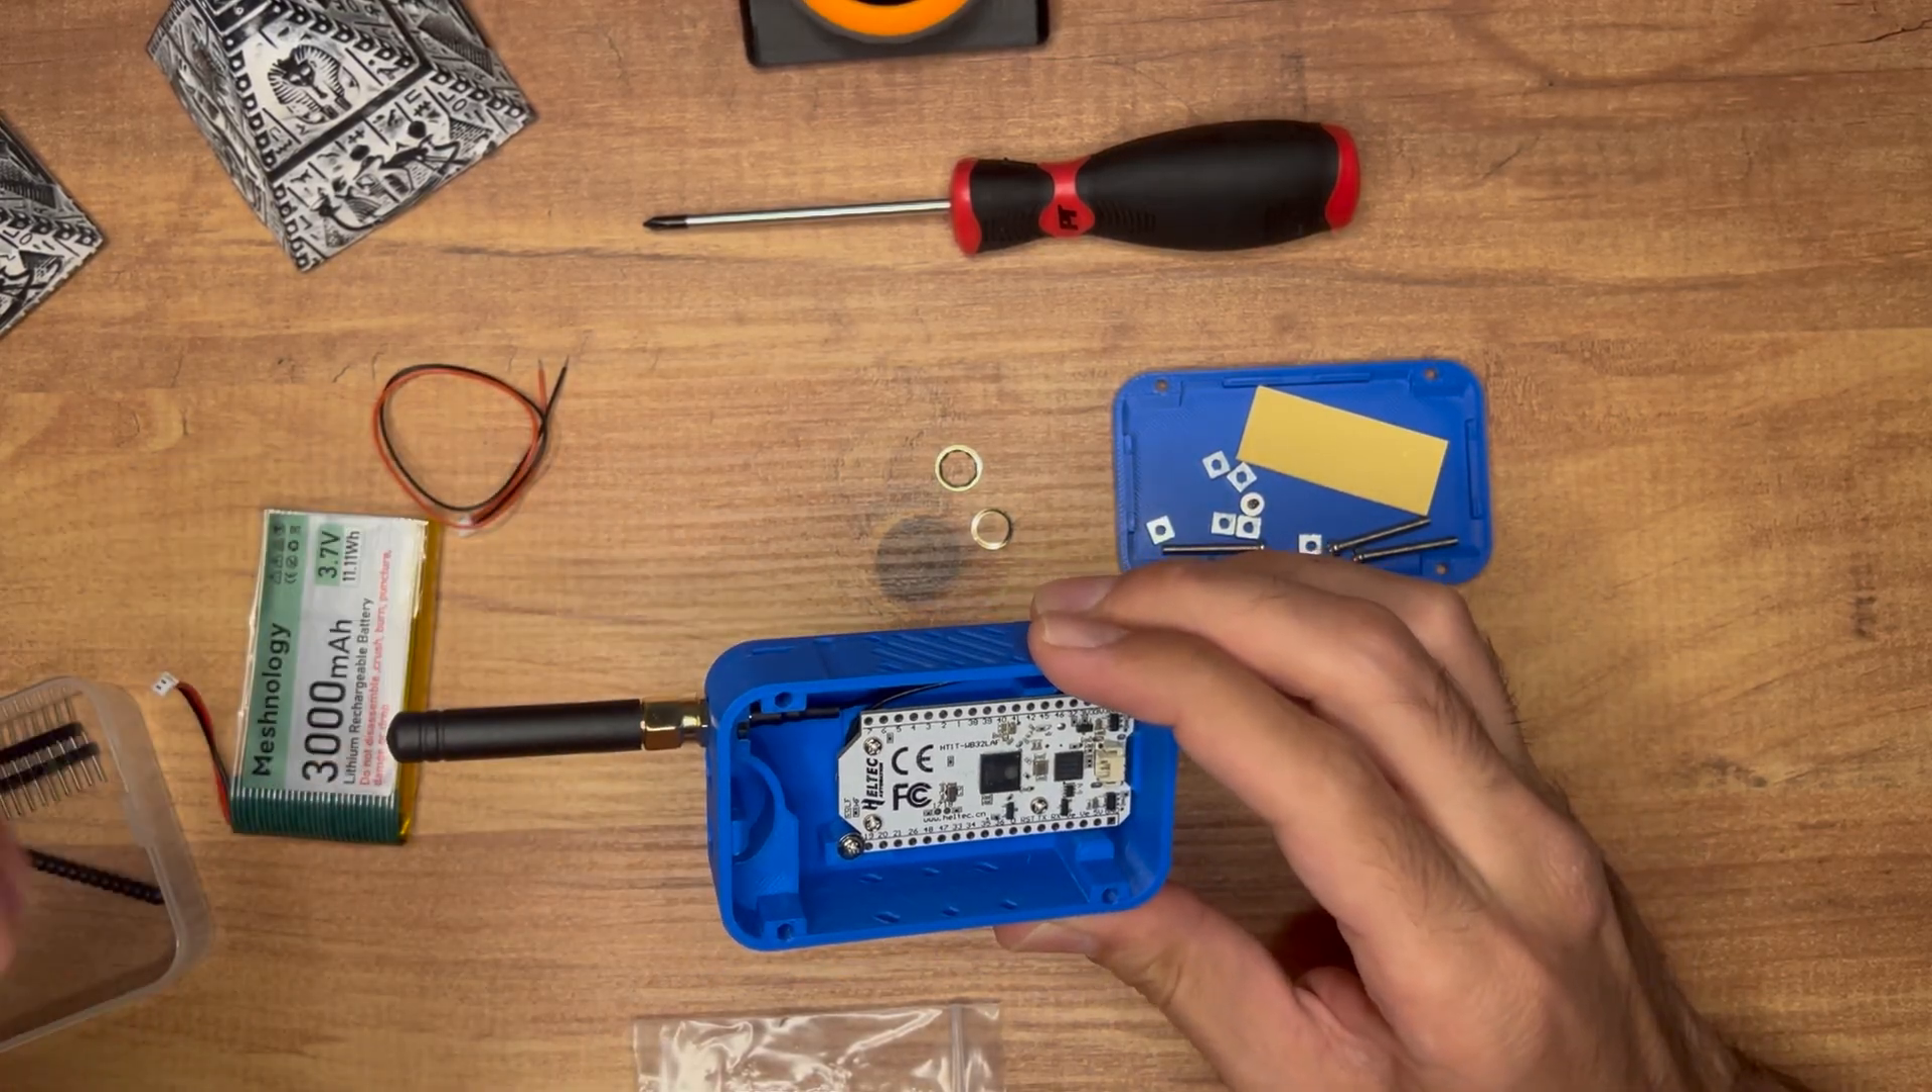Now the antenna is in.